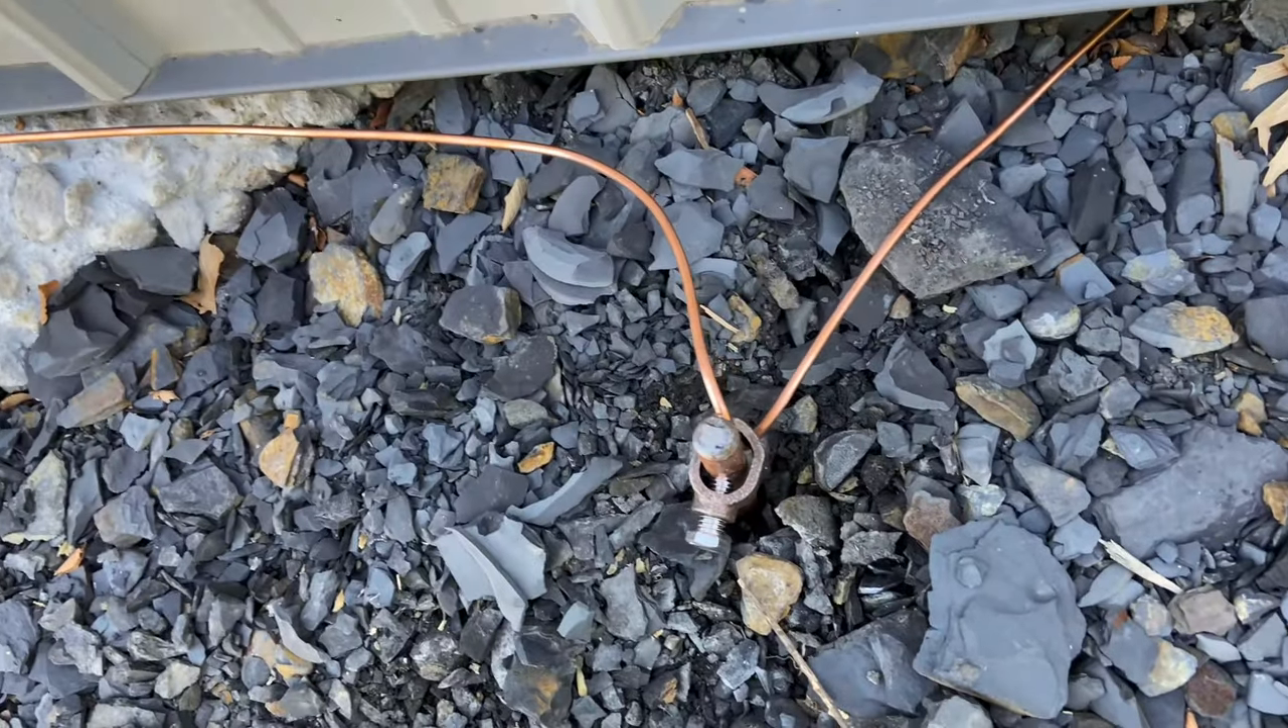We've got a continuous line of number six, bare copper, going along the building and we intersect with our second ground rod.